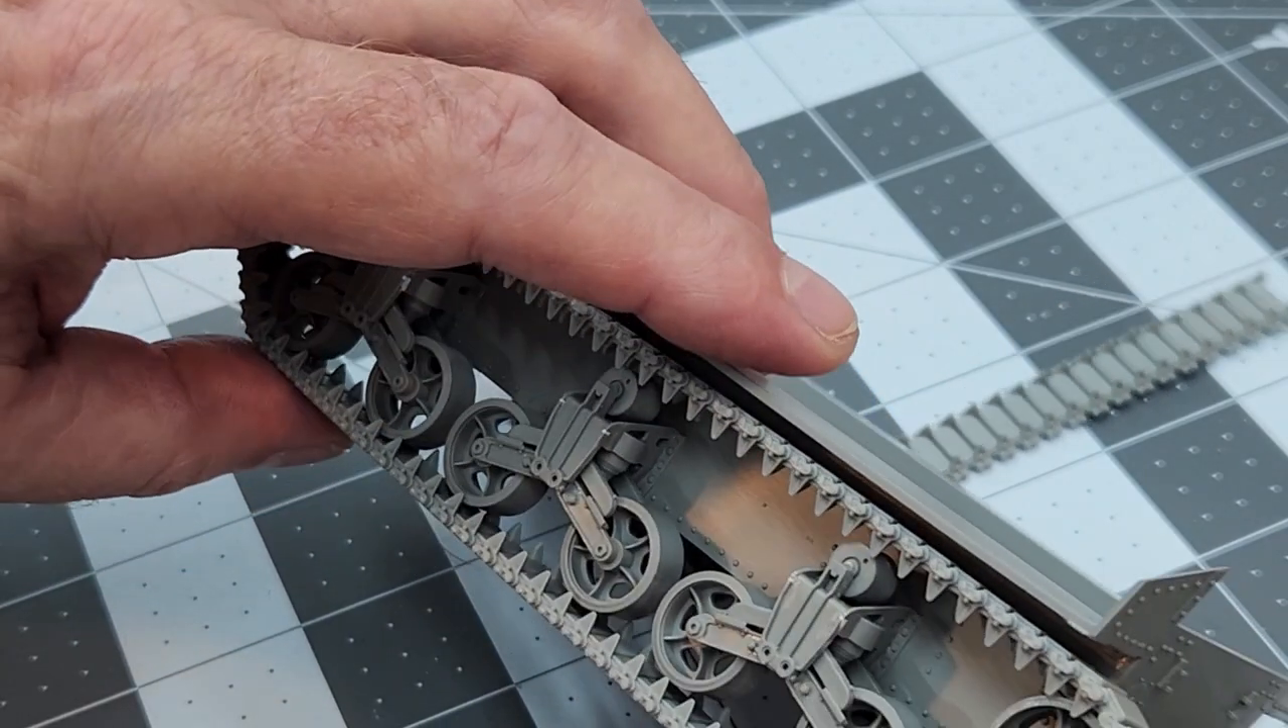So here we can see with the track all attached, uh, kind of how it all supposed to lay.